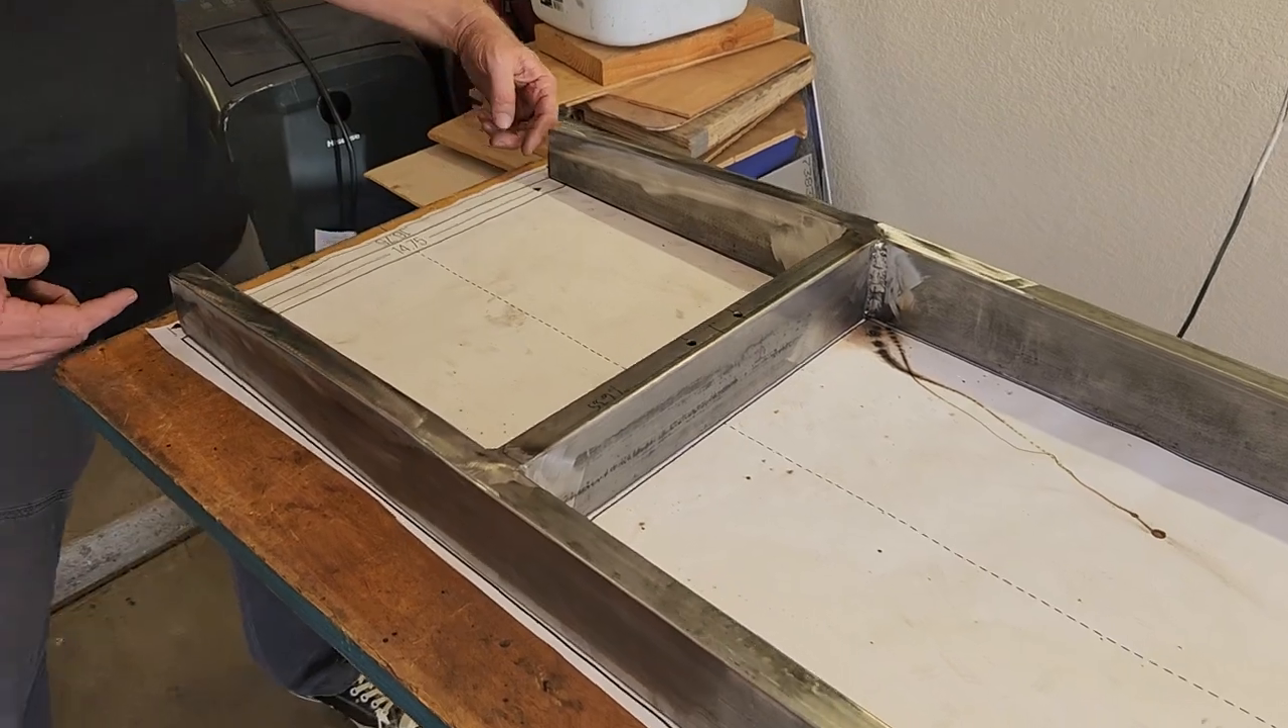So the welding of the frame is done.